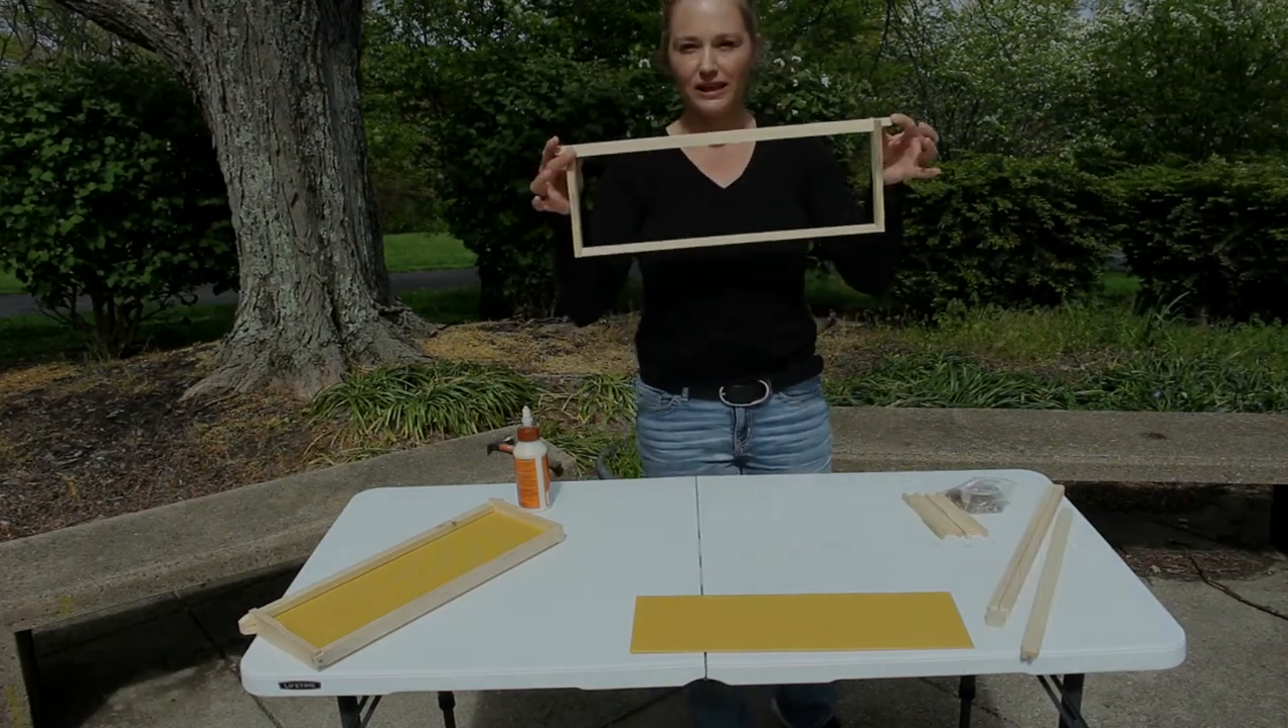So I have my frame completely nailed together.